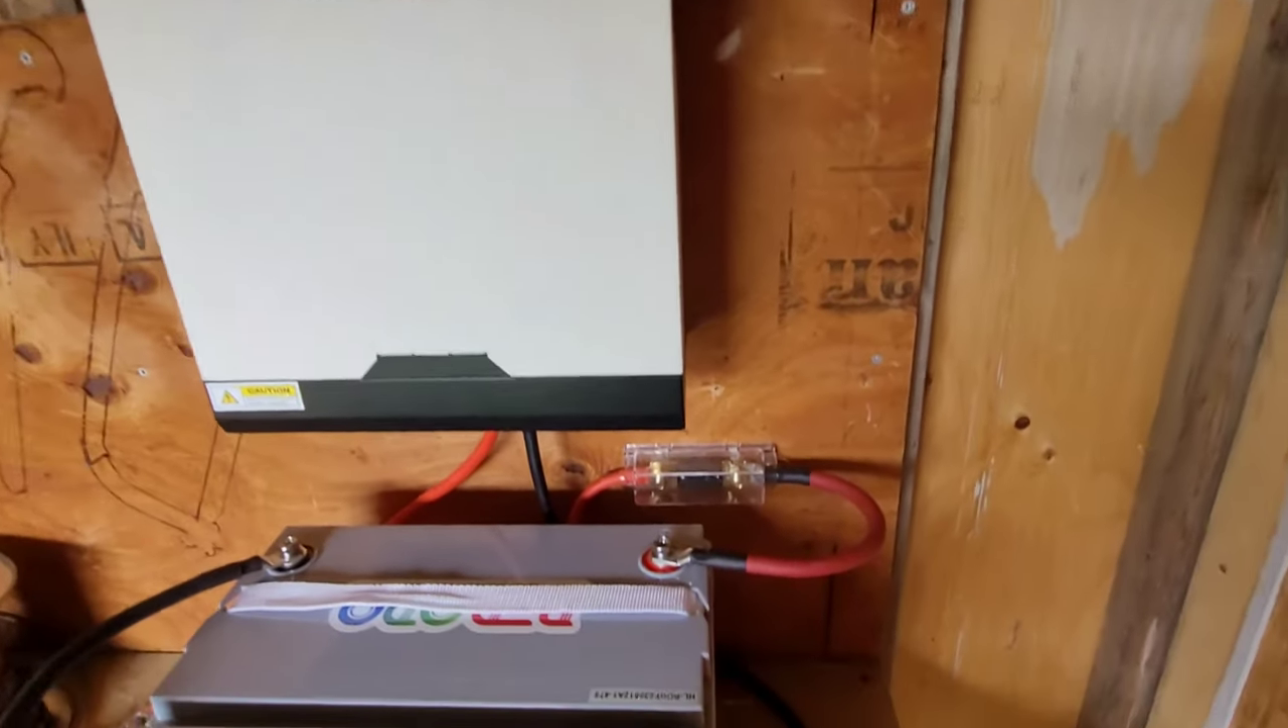Okay I've got the batteries almost all connected. We are fused up here.